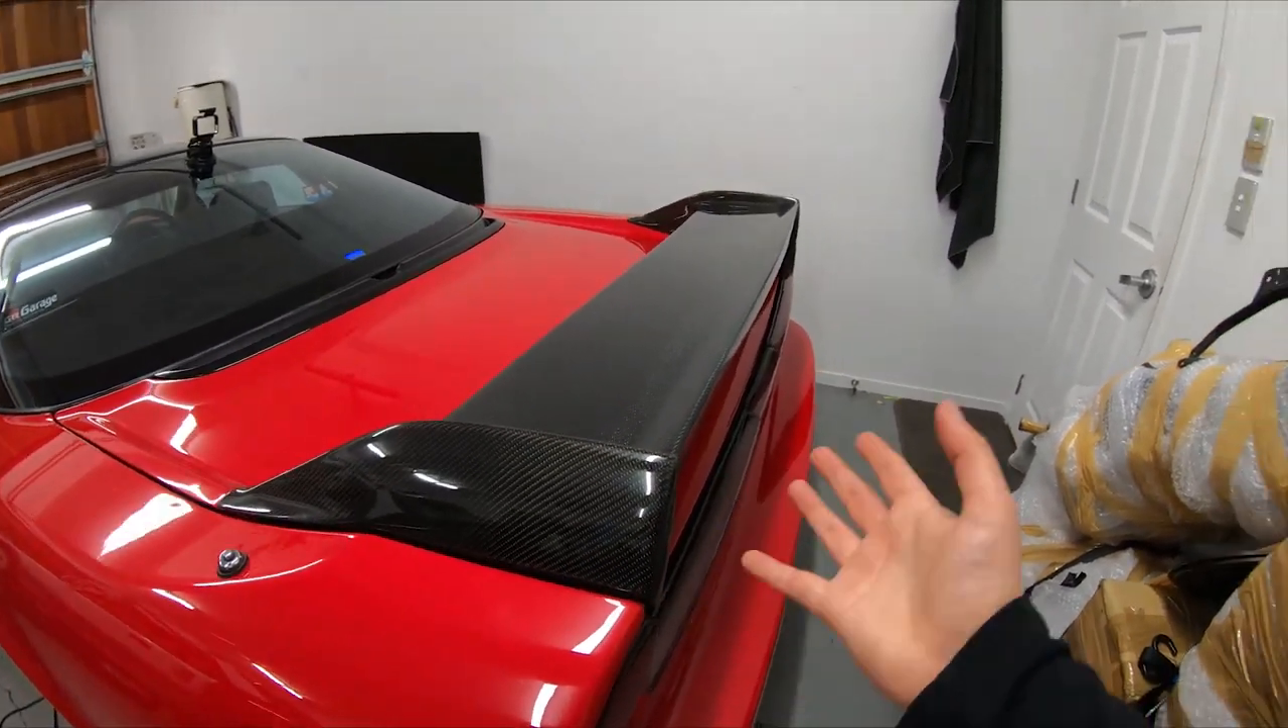There we go we have an installed wing.